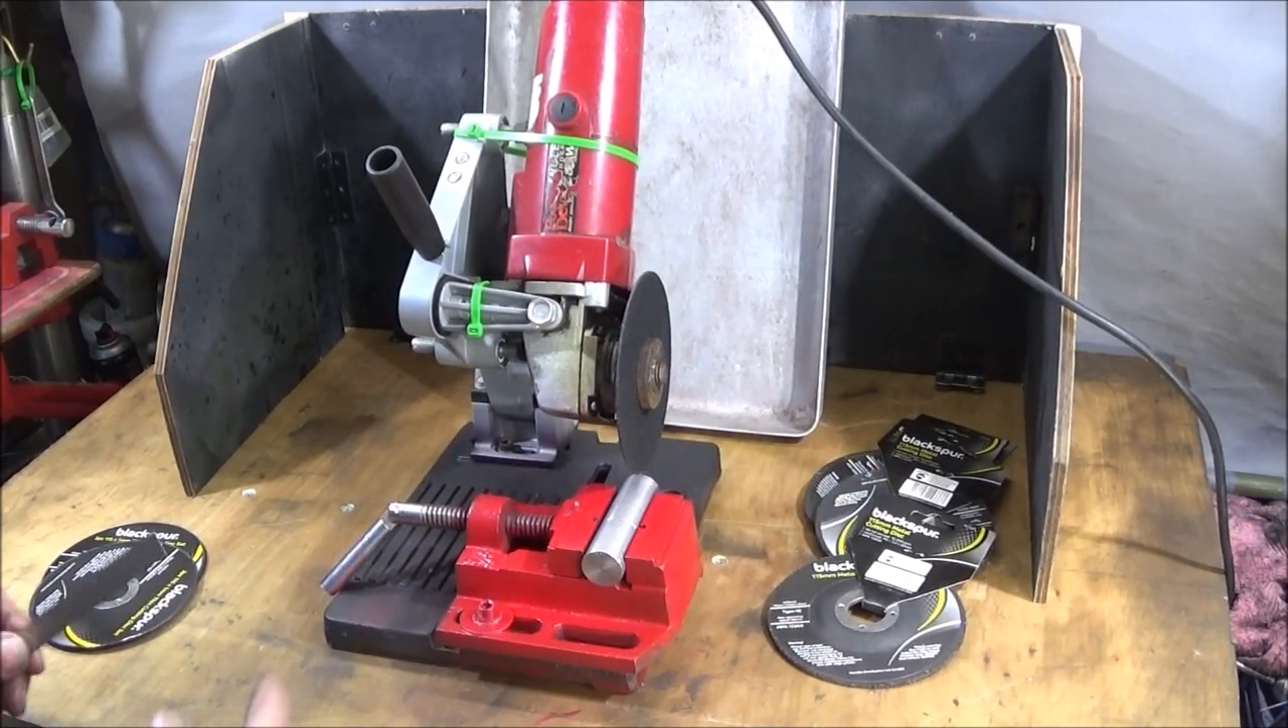You can get these um relatively cheaply and I've taken off the original small vice that was on there and bolted a proper drill press vice on there.